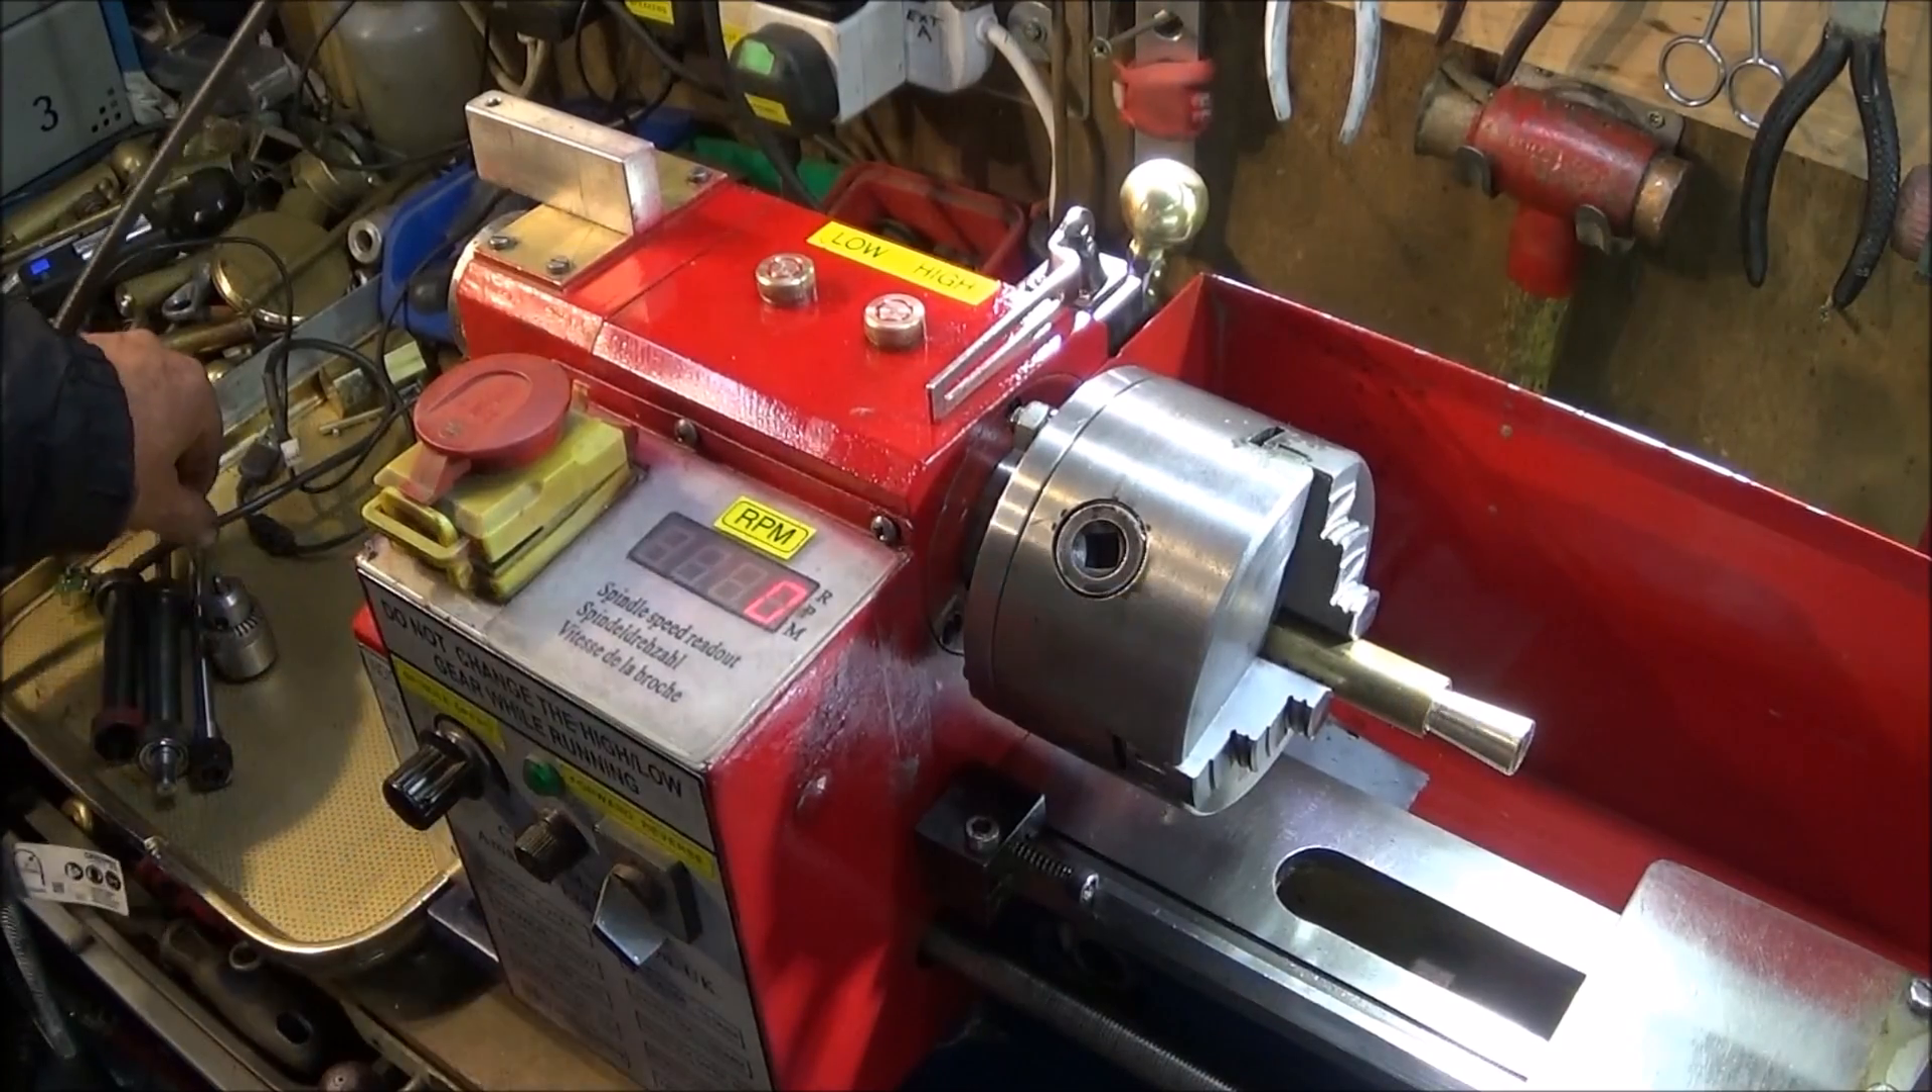So that's the lathe all back together again.